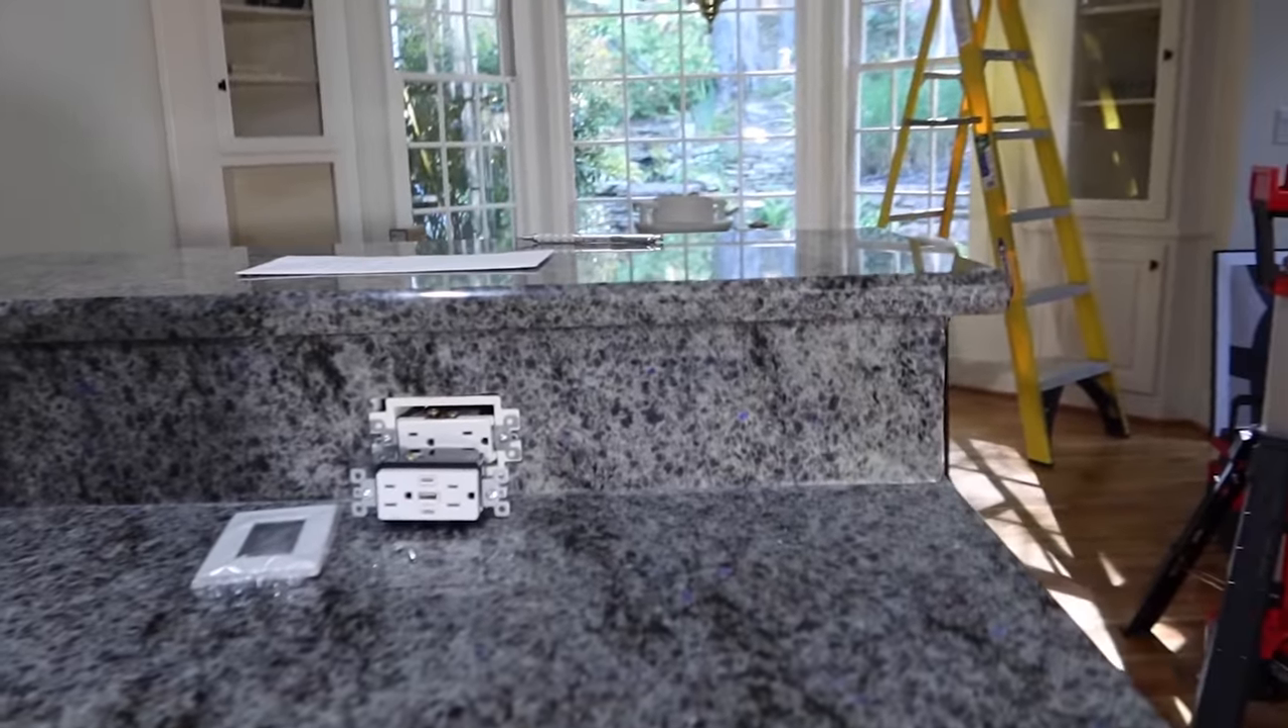We've got a few of the outlets left to go.